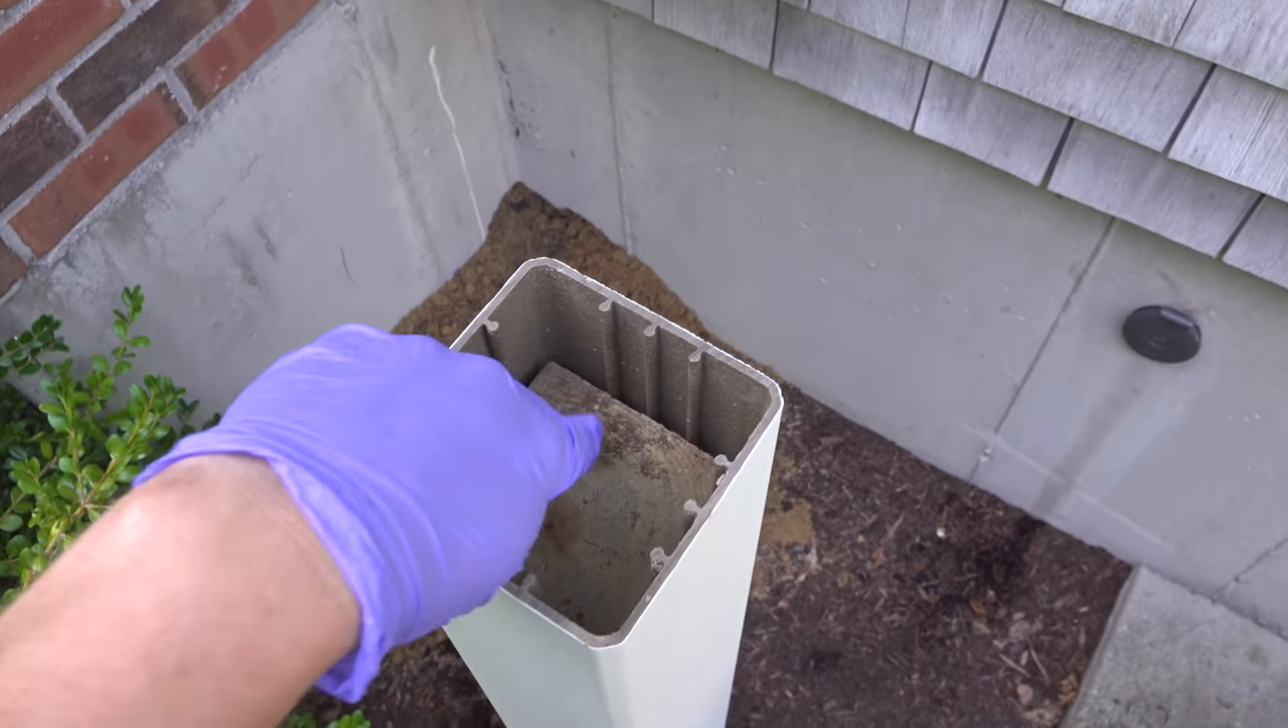So I went ahead and bought this PVC sleeve and it just goes right over that post.